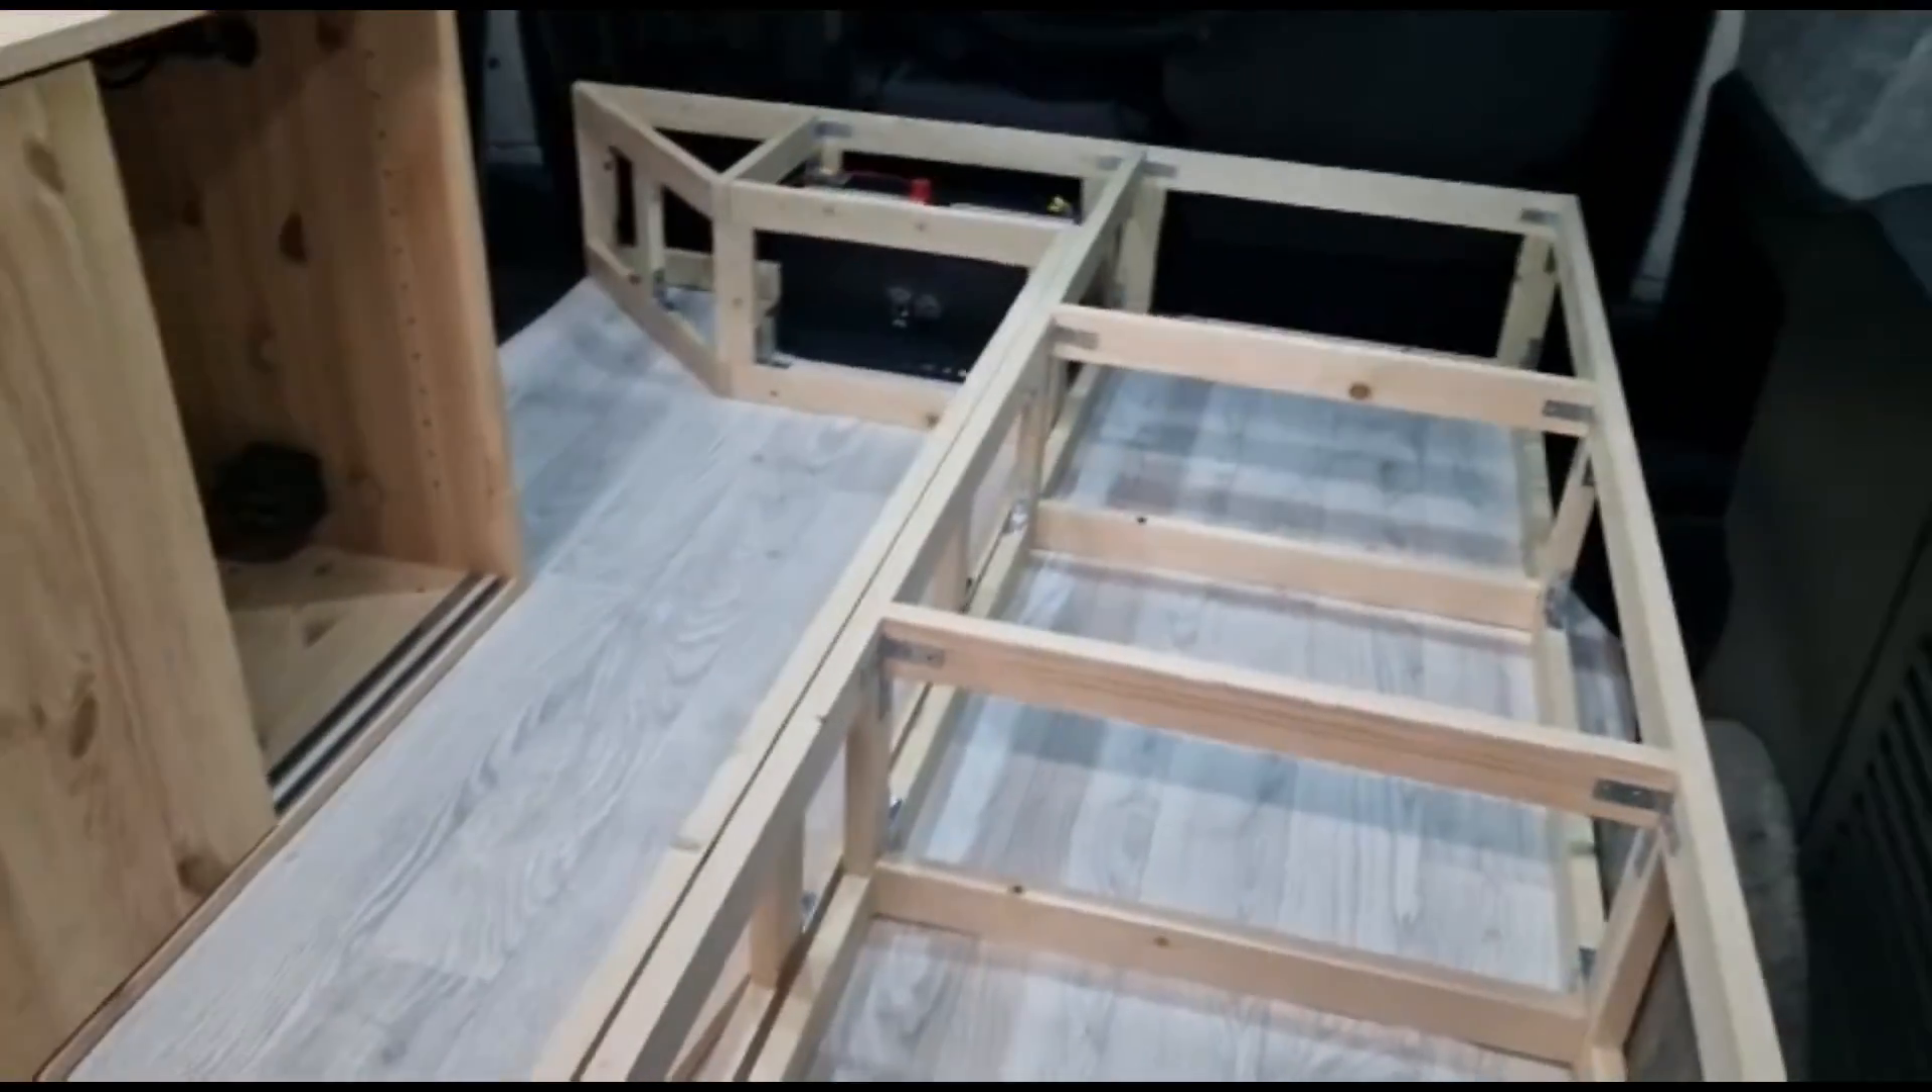Obviously, all the bed's in now. Just need to put the slats.